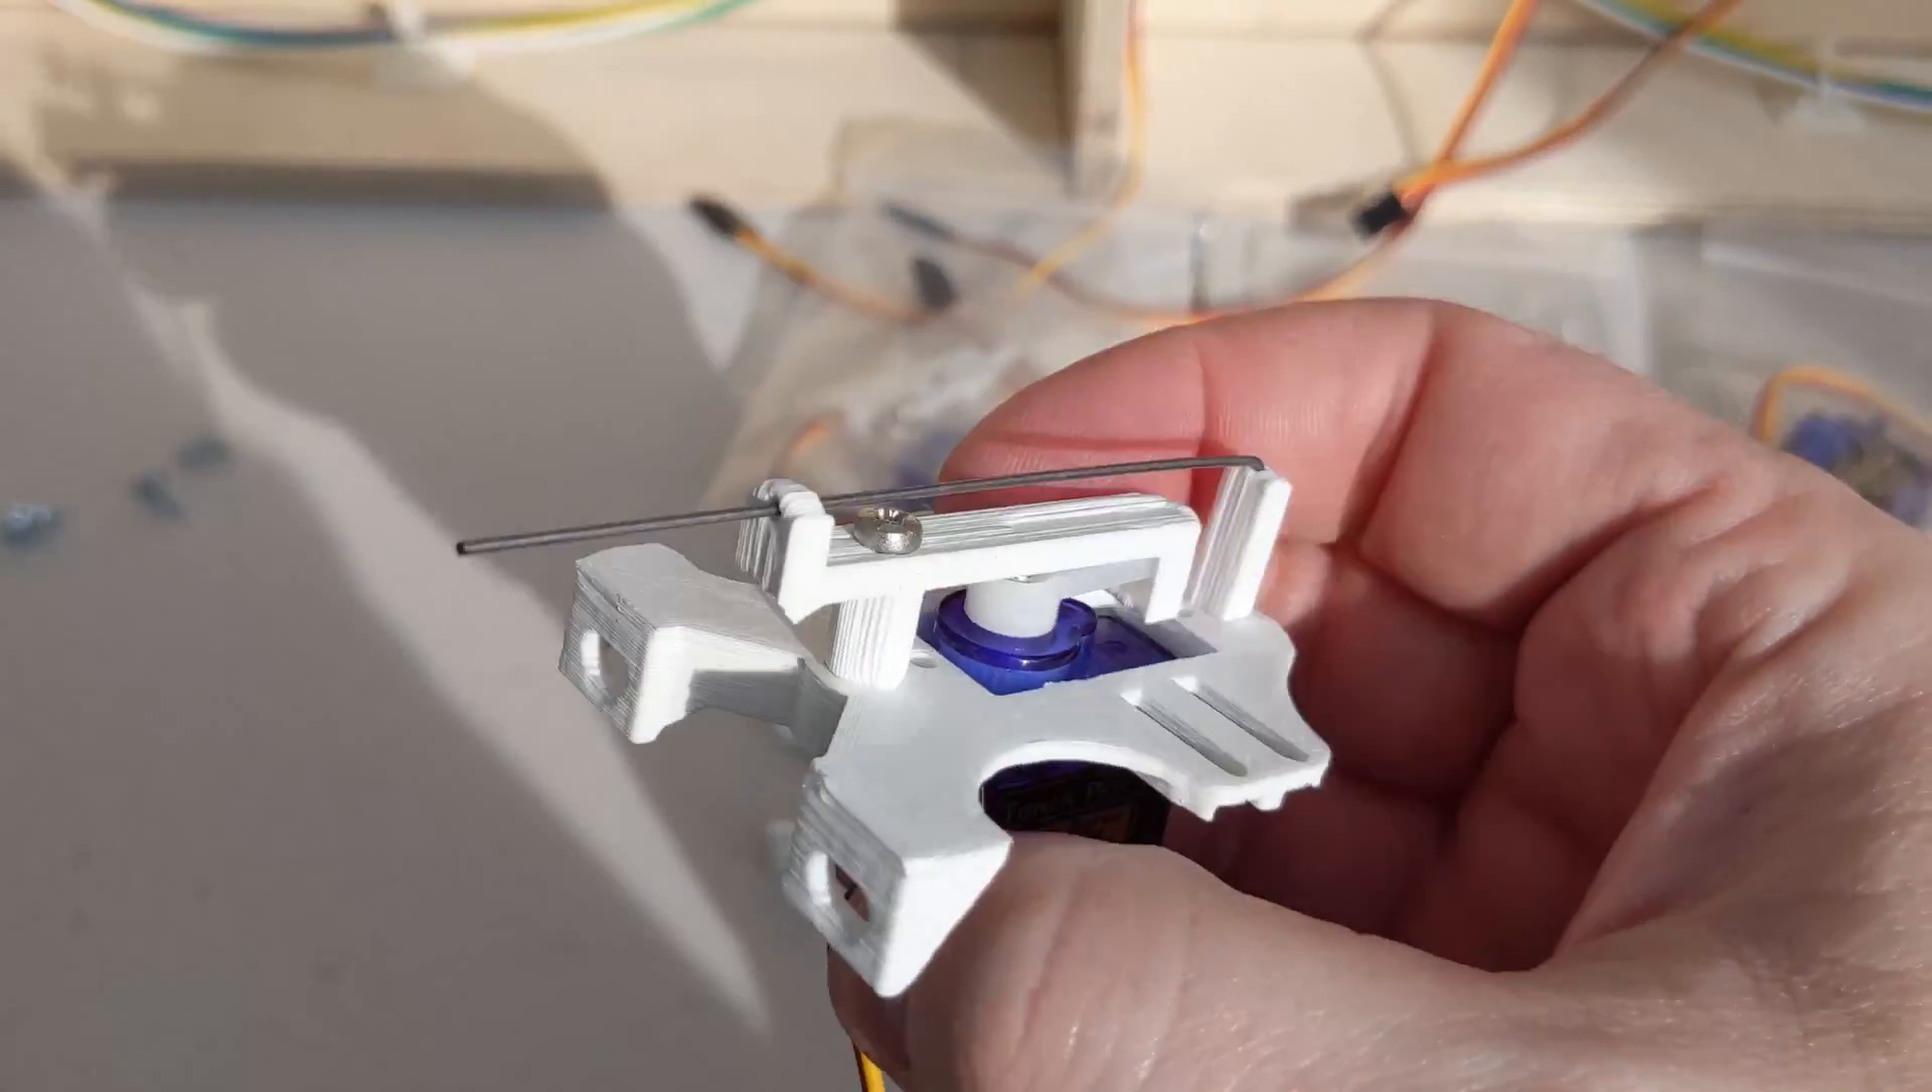The servo is now mounted into the mount.